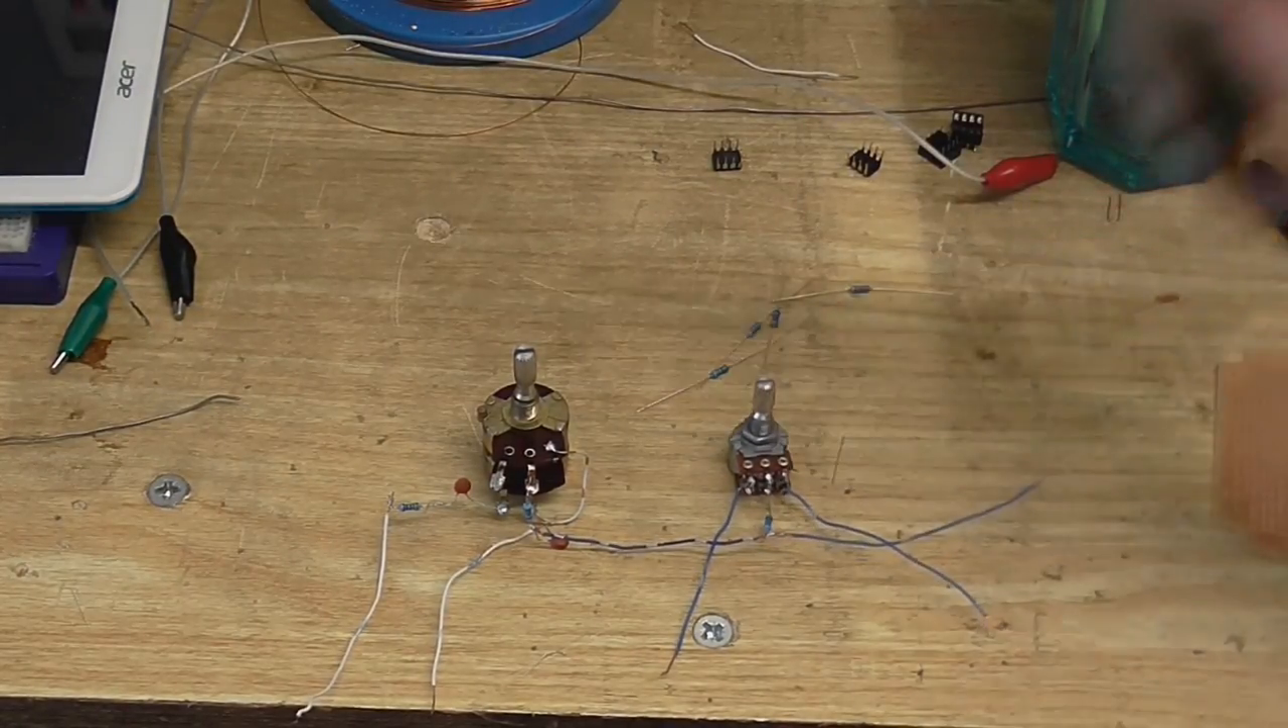Right, so I've done the point-to-point wiring.